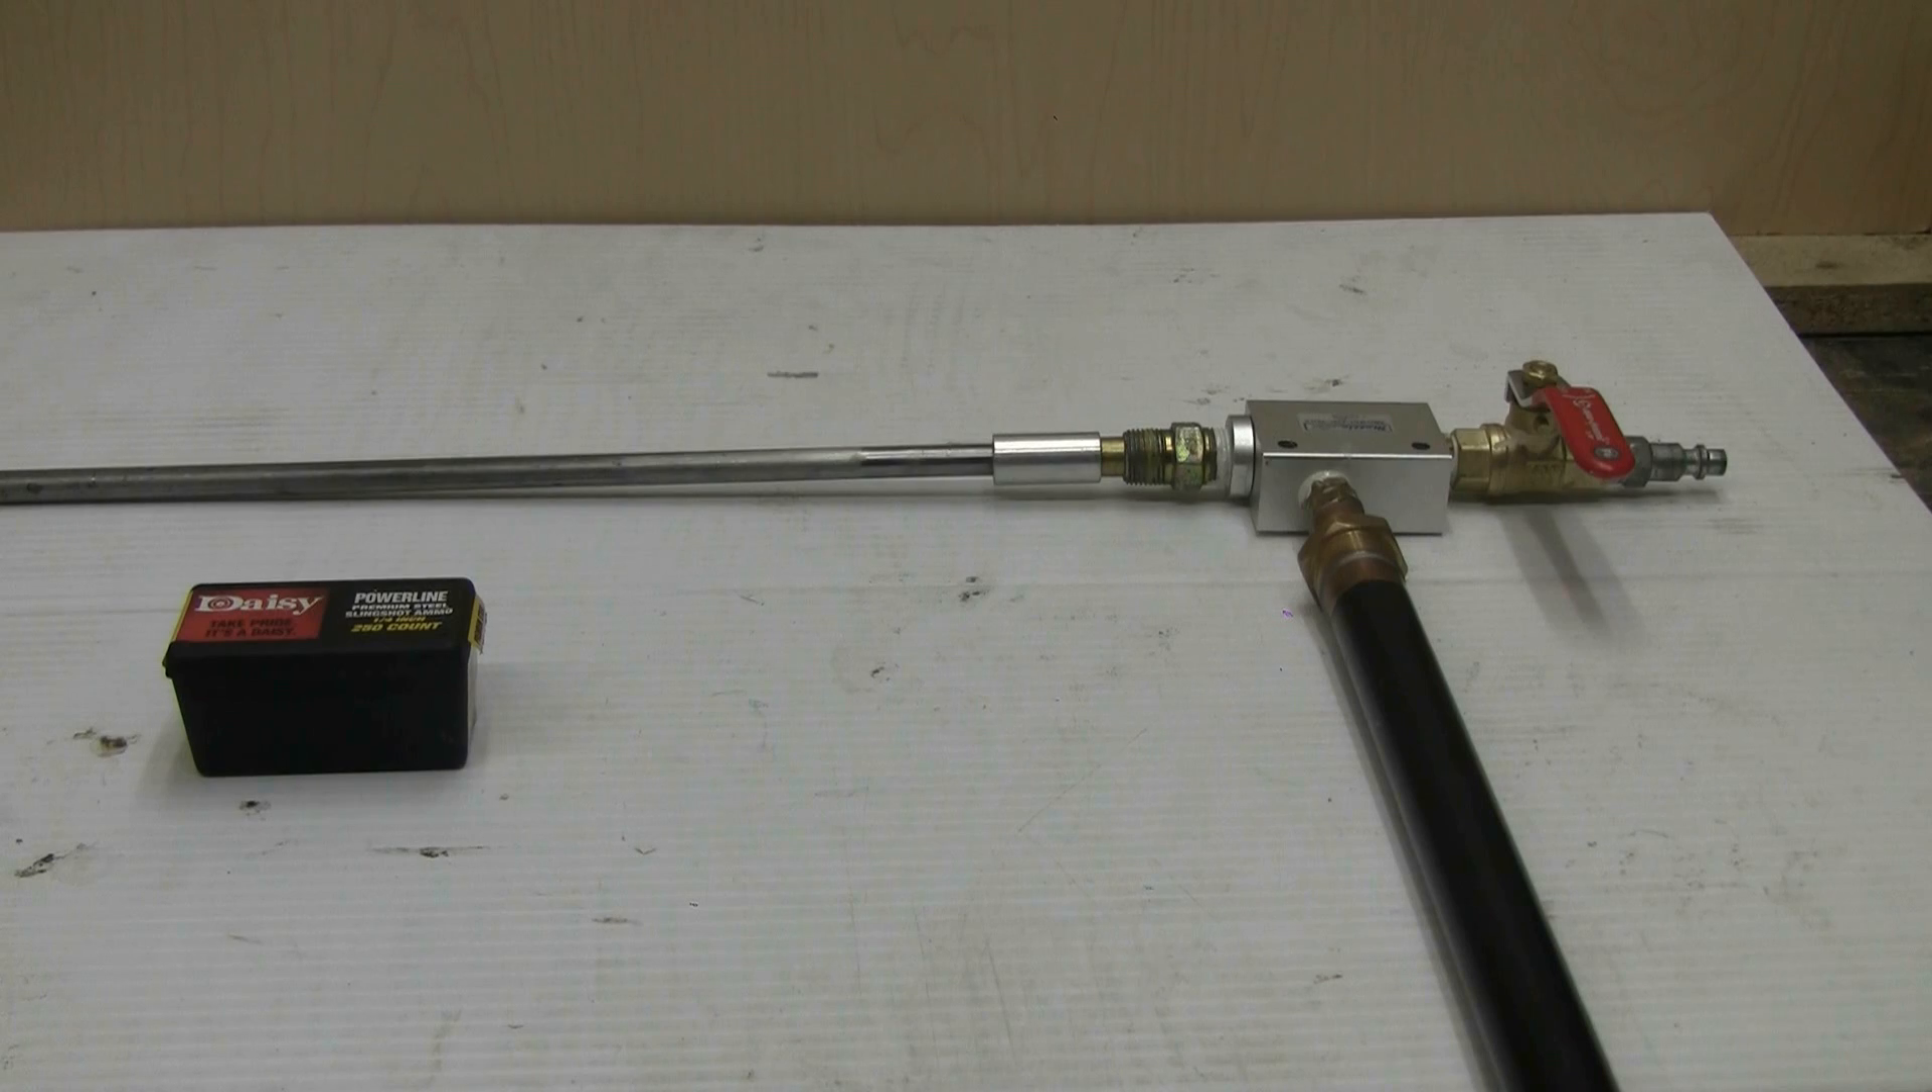And I have a short 25-caliber breech-loading barrel as my test barrel on the output port, which is marked R. All that's left to do is connect the air to this and try it out.